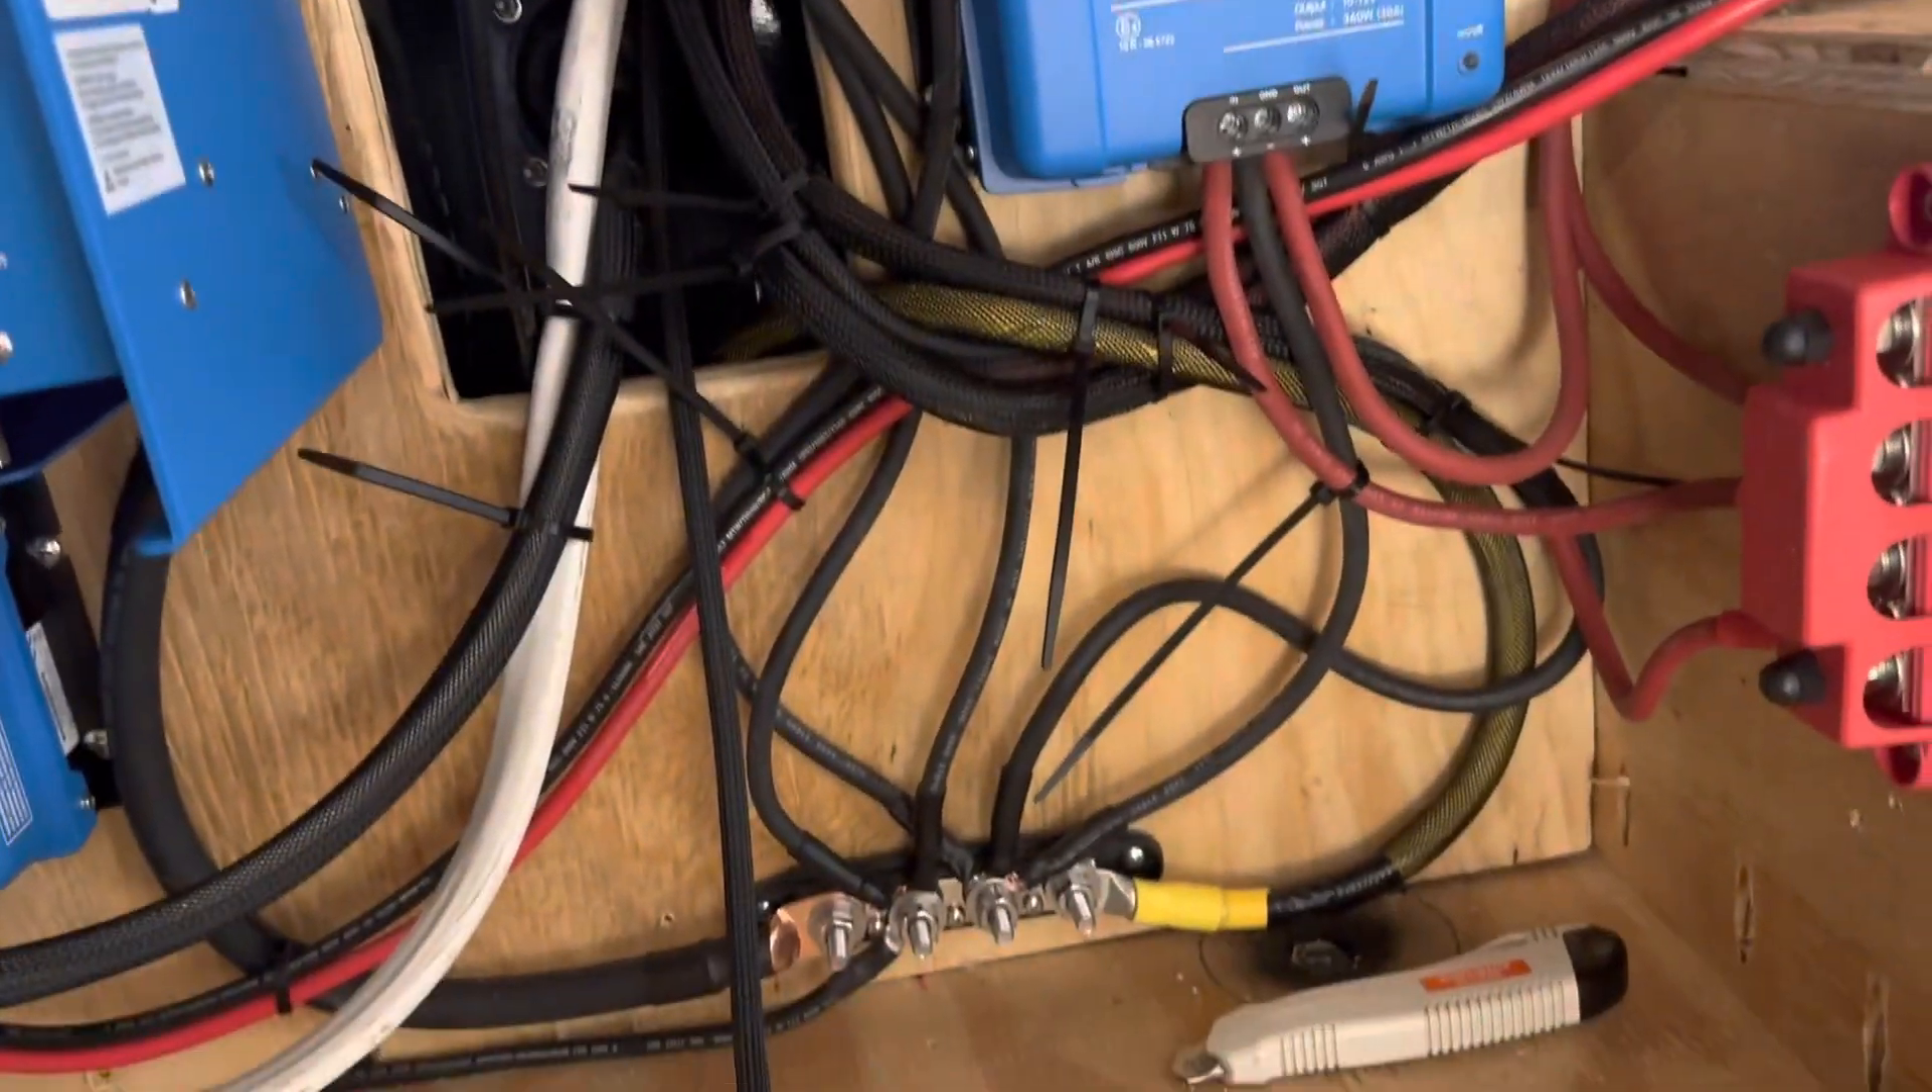So i got all the fuses and um the cables are kind of a mess right now because i haven't got any of the cable management stuff set so i'm just trying to get everything wired.